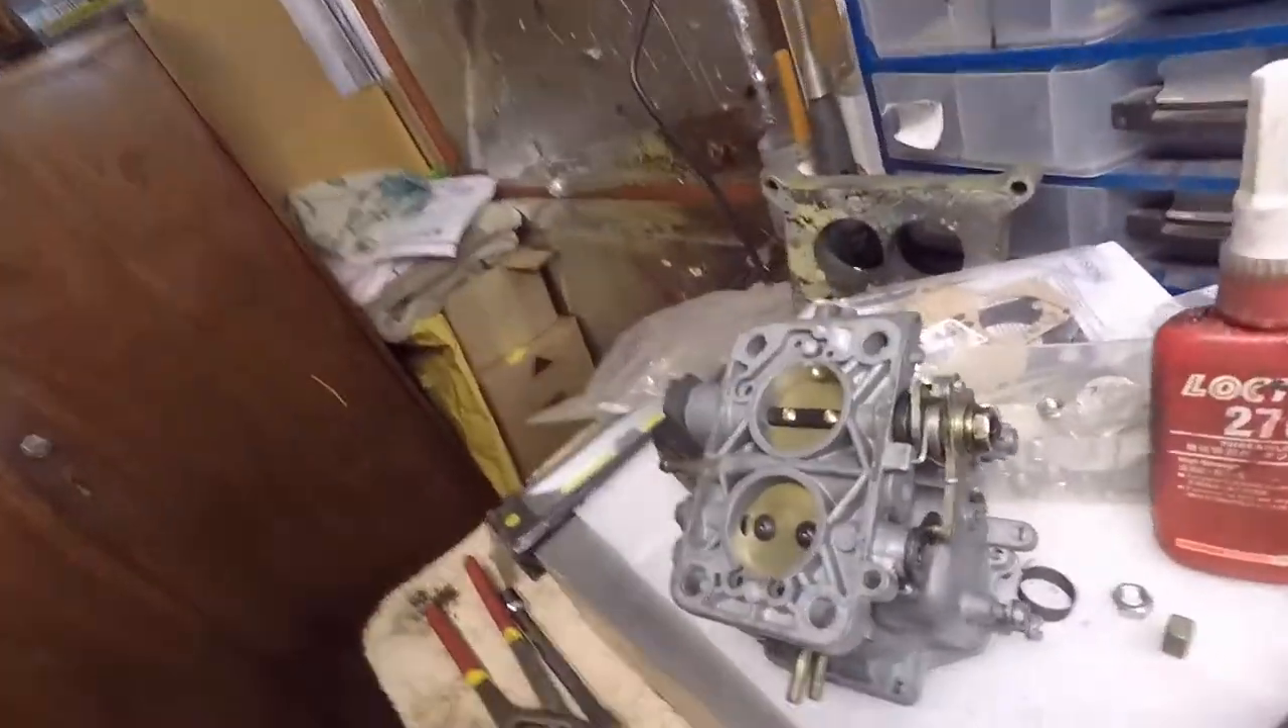Okay, so now the basic install for the throttle plates is here.